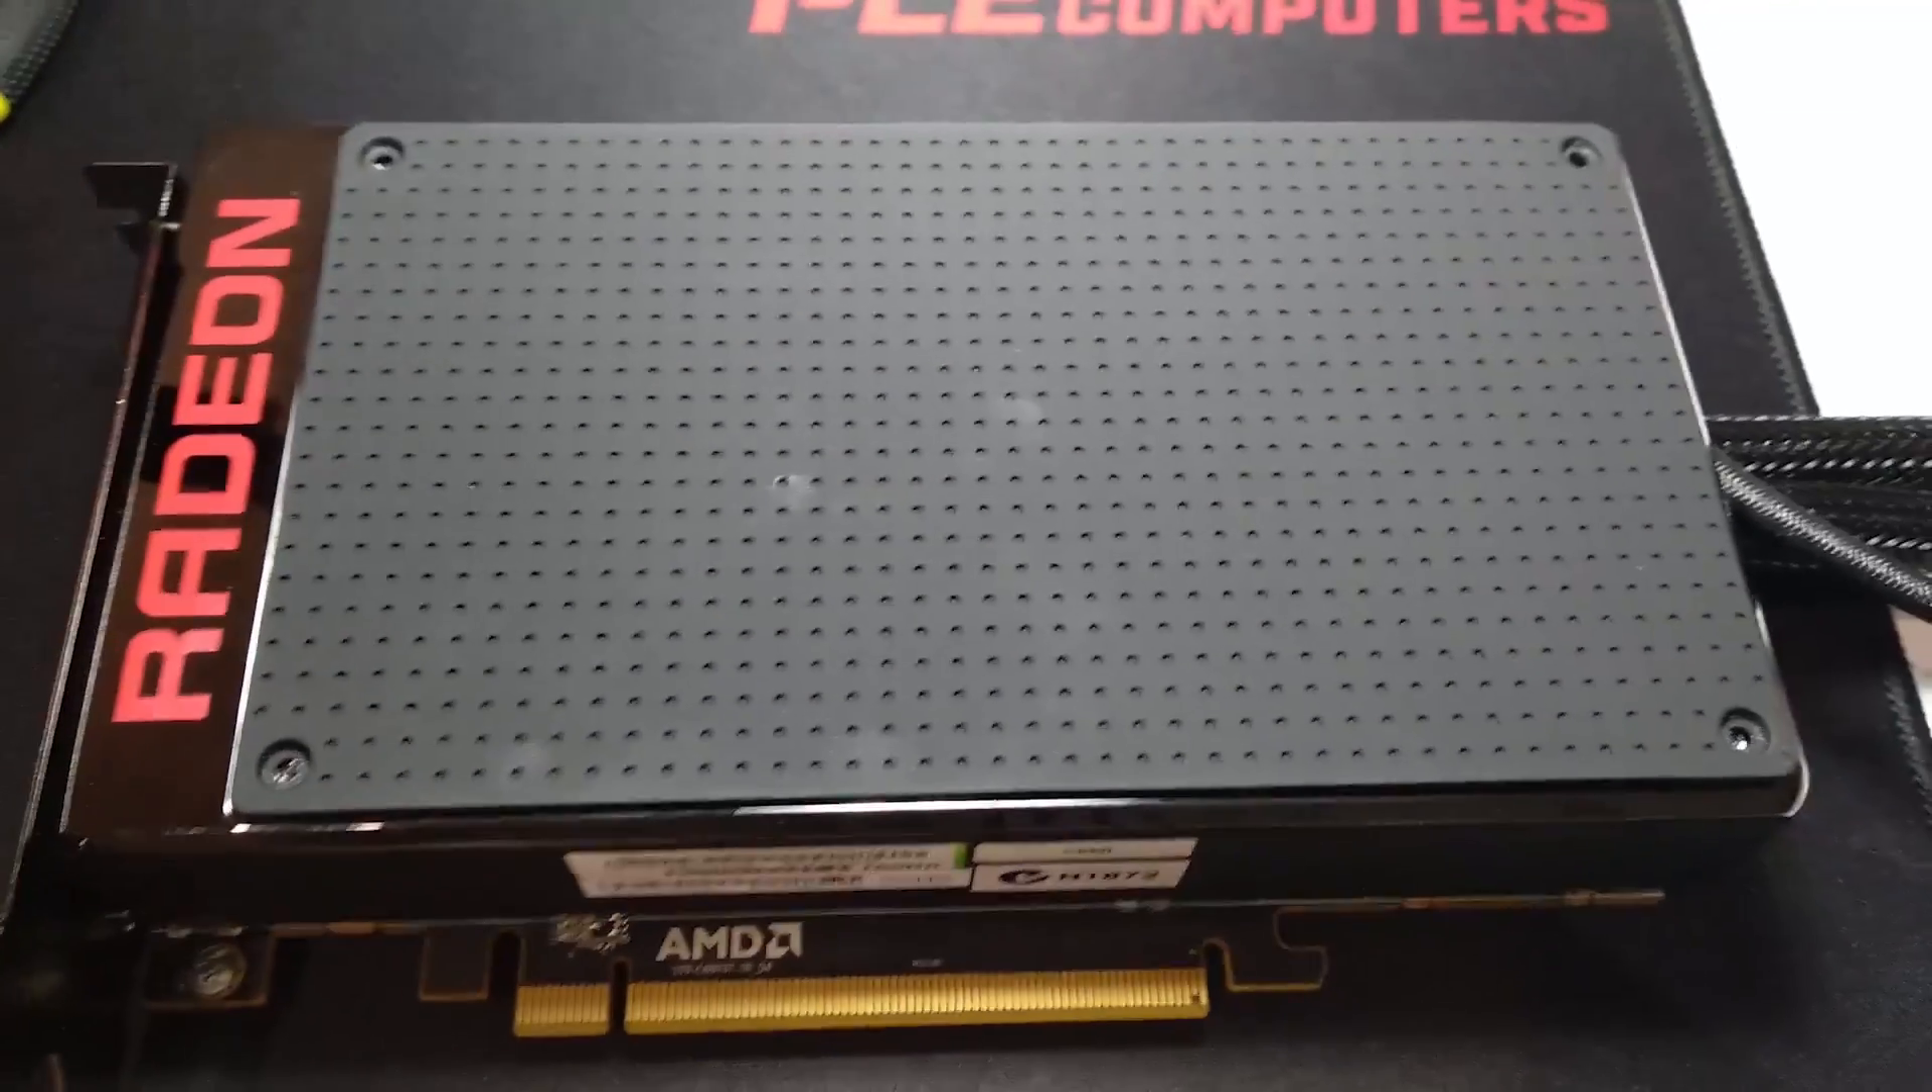It should be ready for the... there we go the cover fits on real nice.